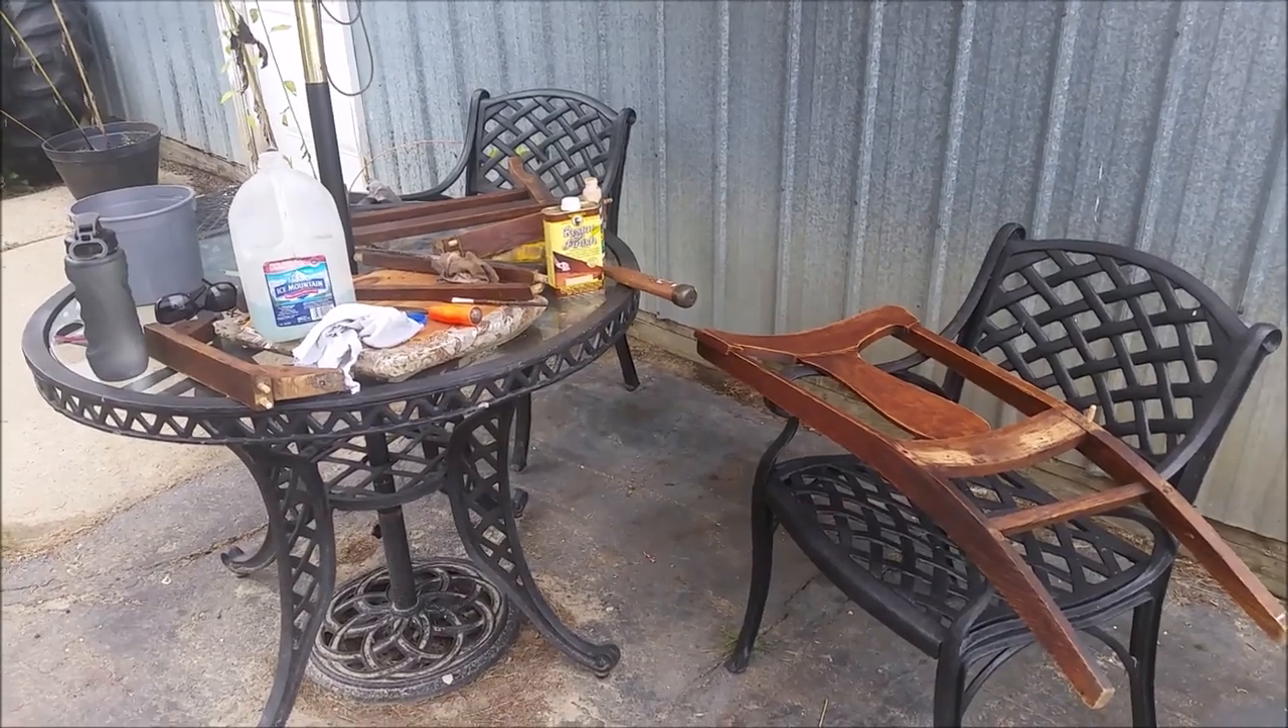So here is what my poor little chair looks like, all taken apart.